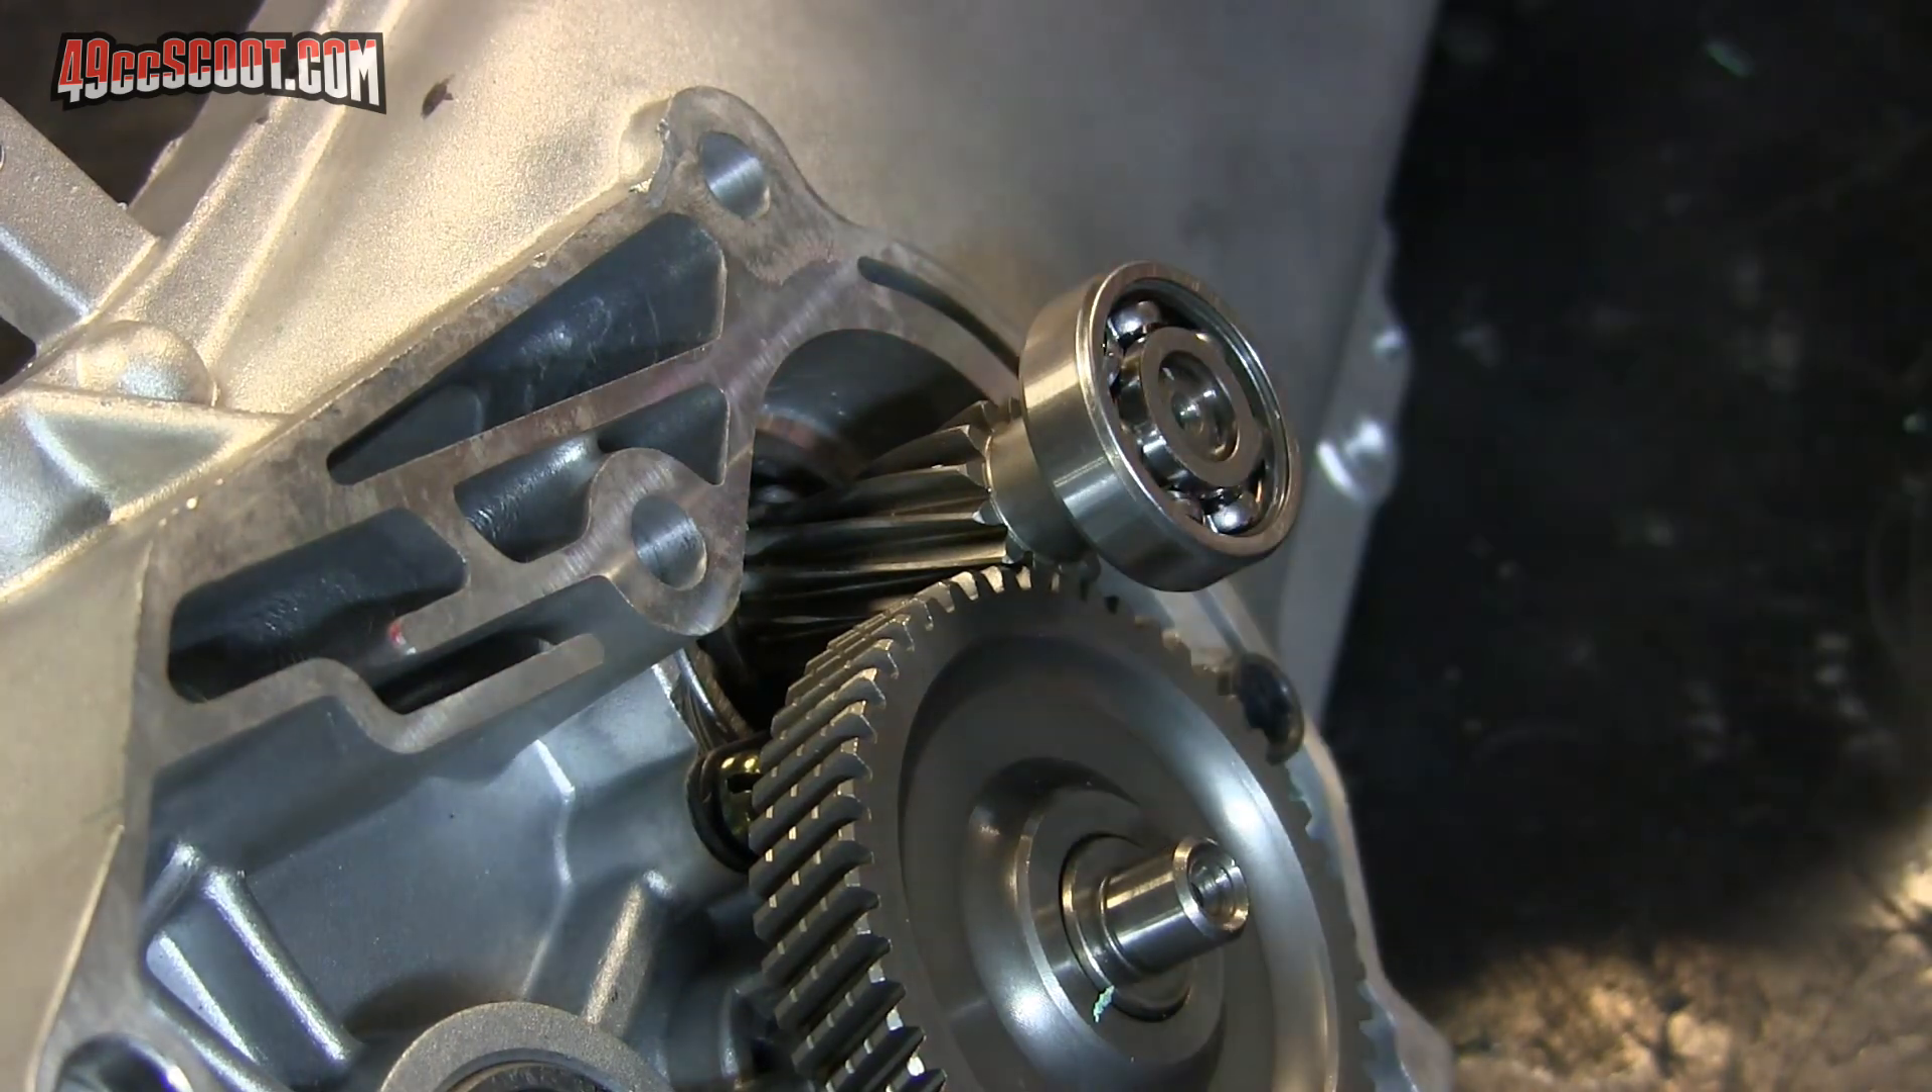You can see when I pulled this apart, the bearing actually stayed on this shaft instead of staying in the cover where it should be.